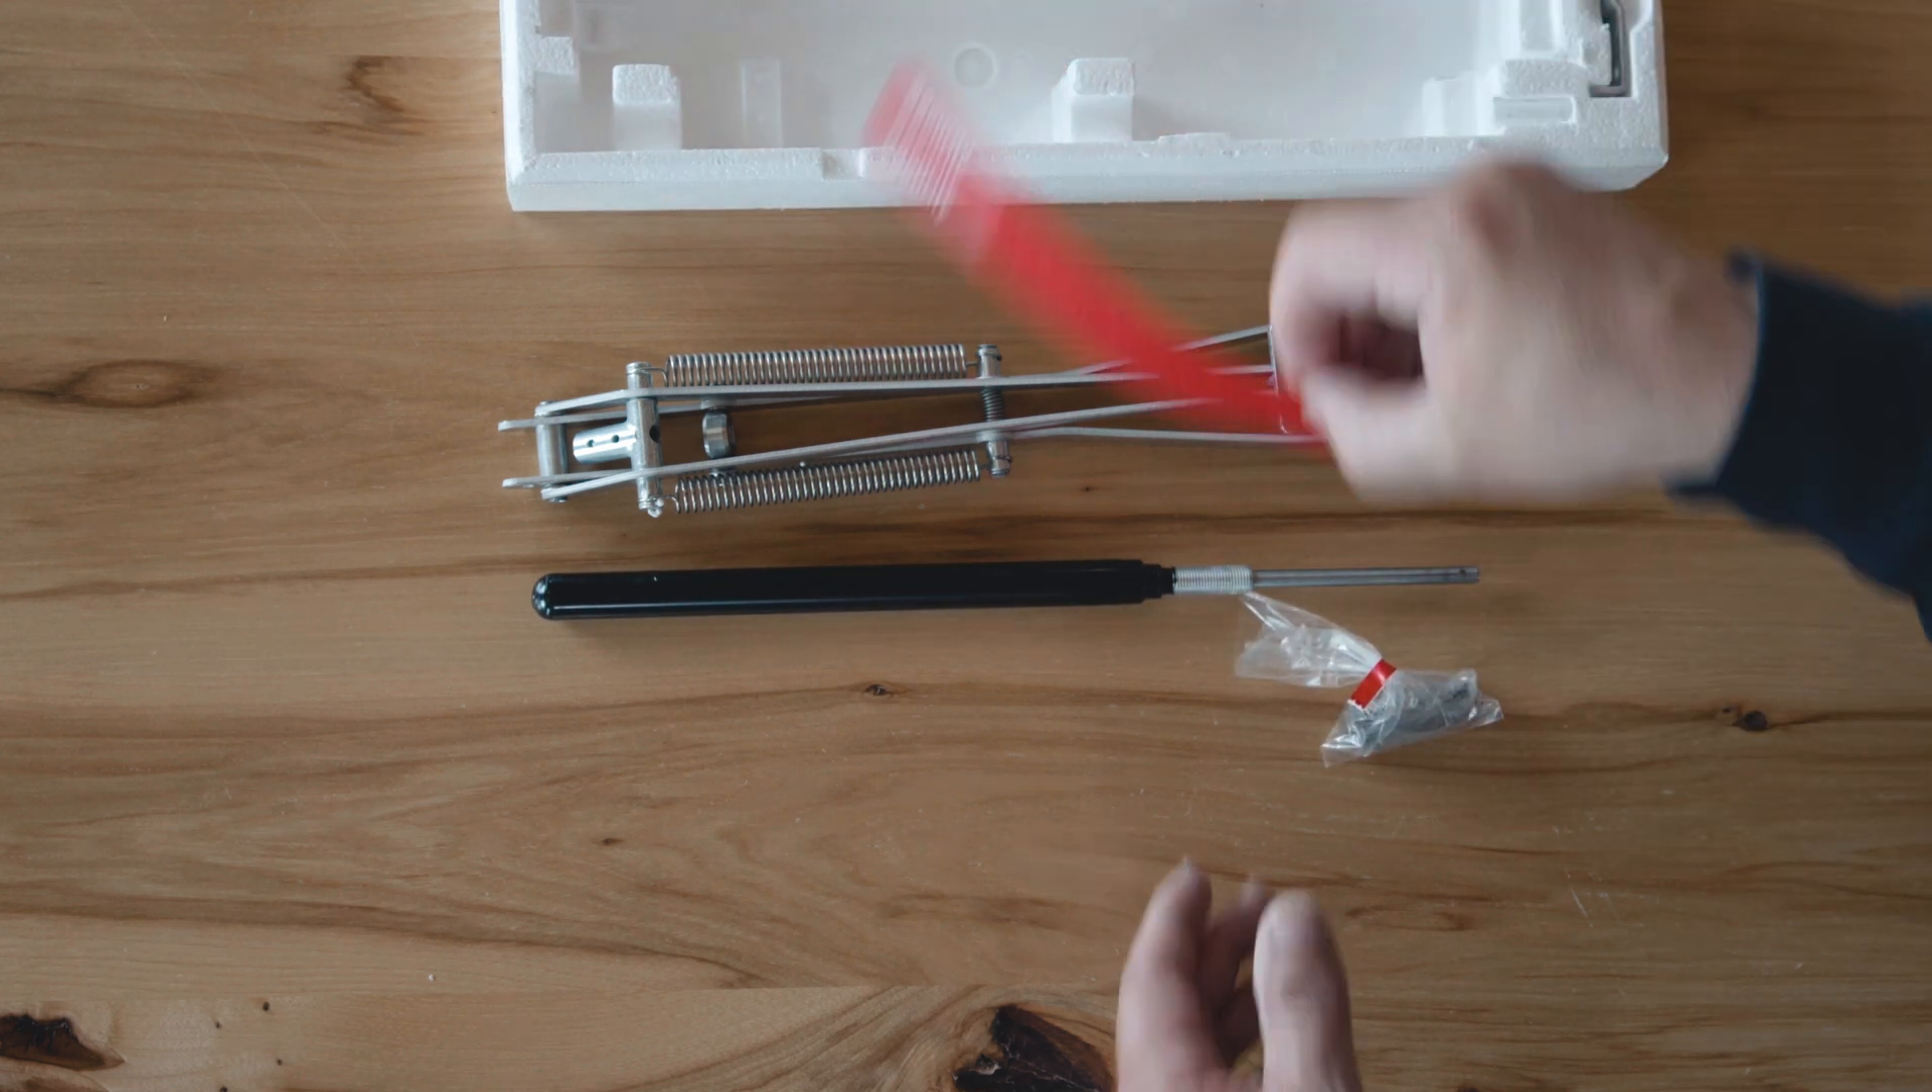The springs are already attached the brackets put together so the only thing you really need to do is to thread the rod in place and you're done.